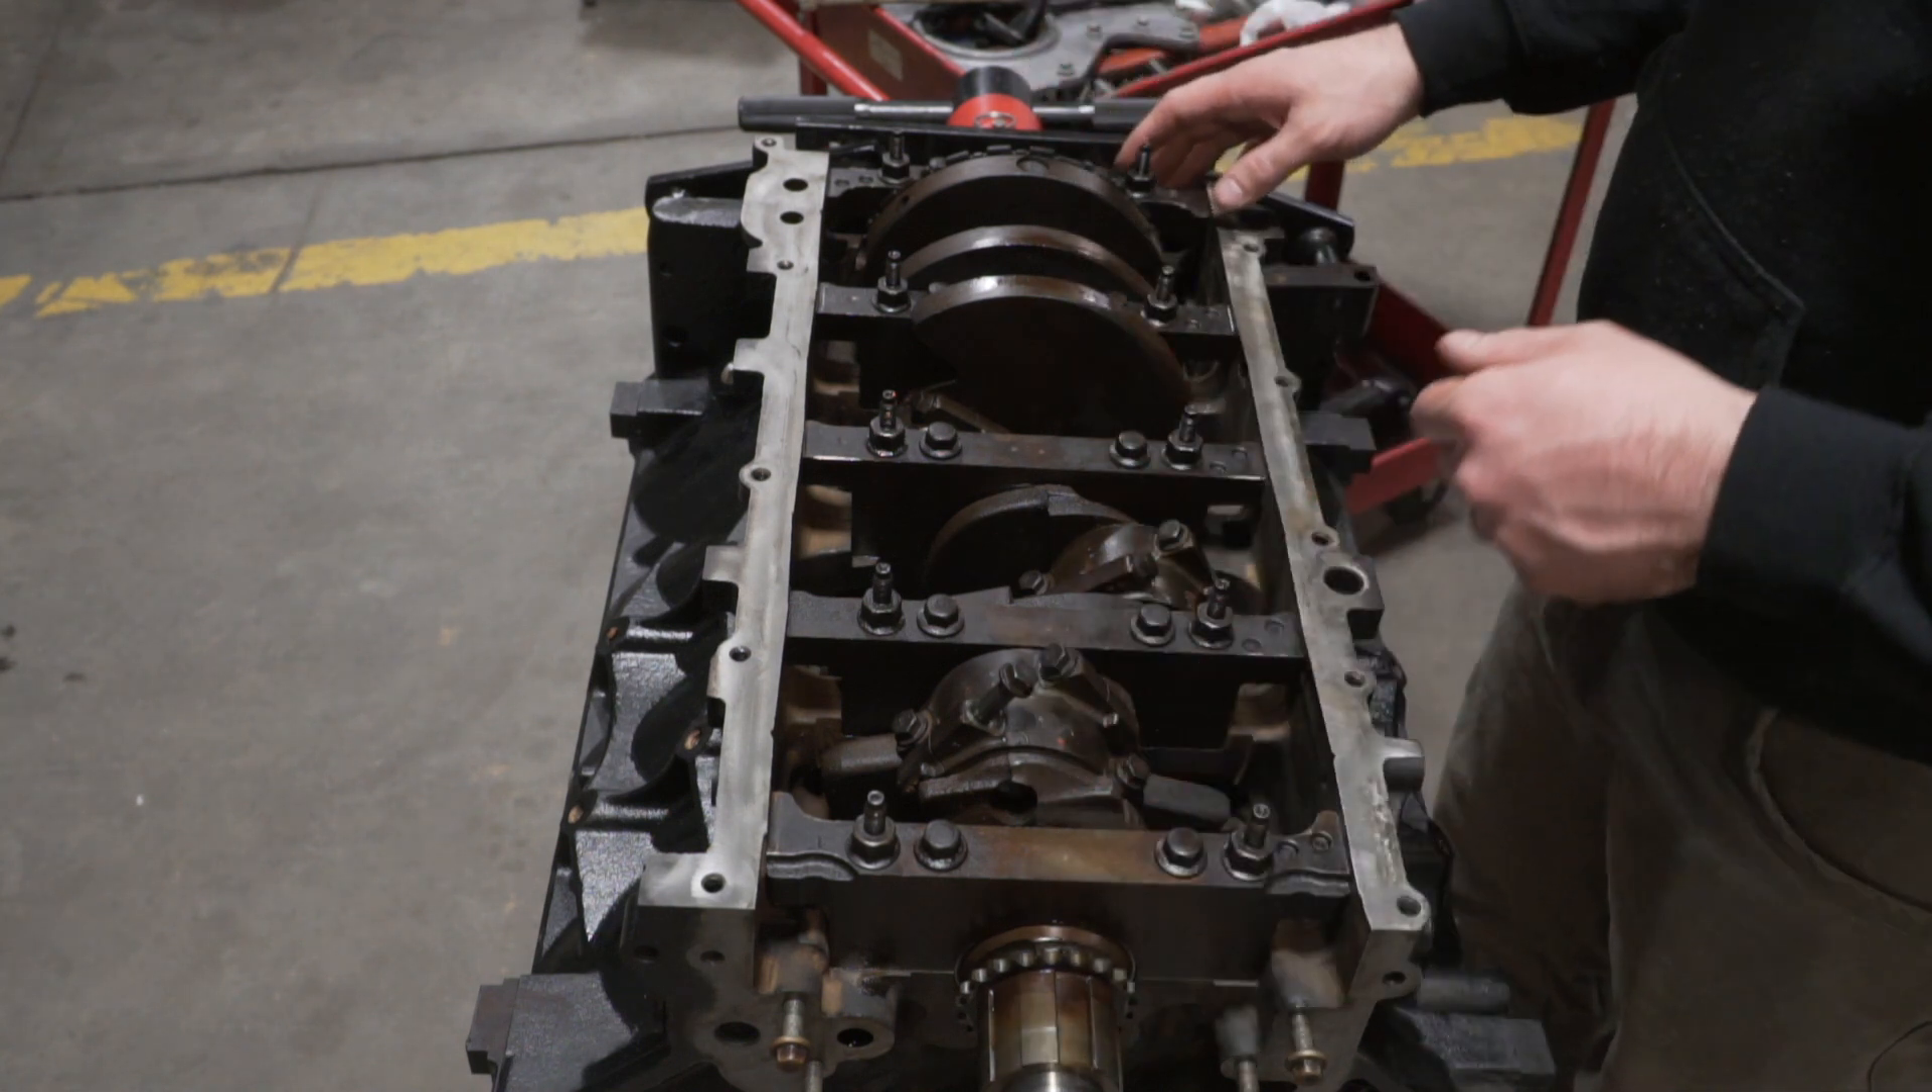So now the main caps are all installed. They're torqued. They have assembly lube on them, and they're ready to go.